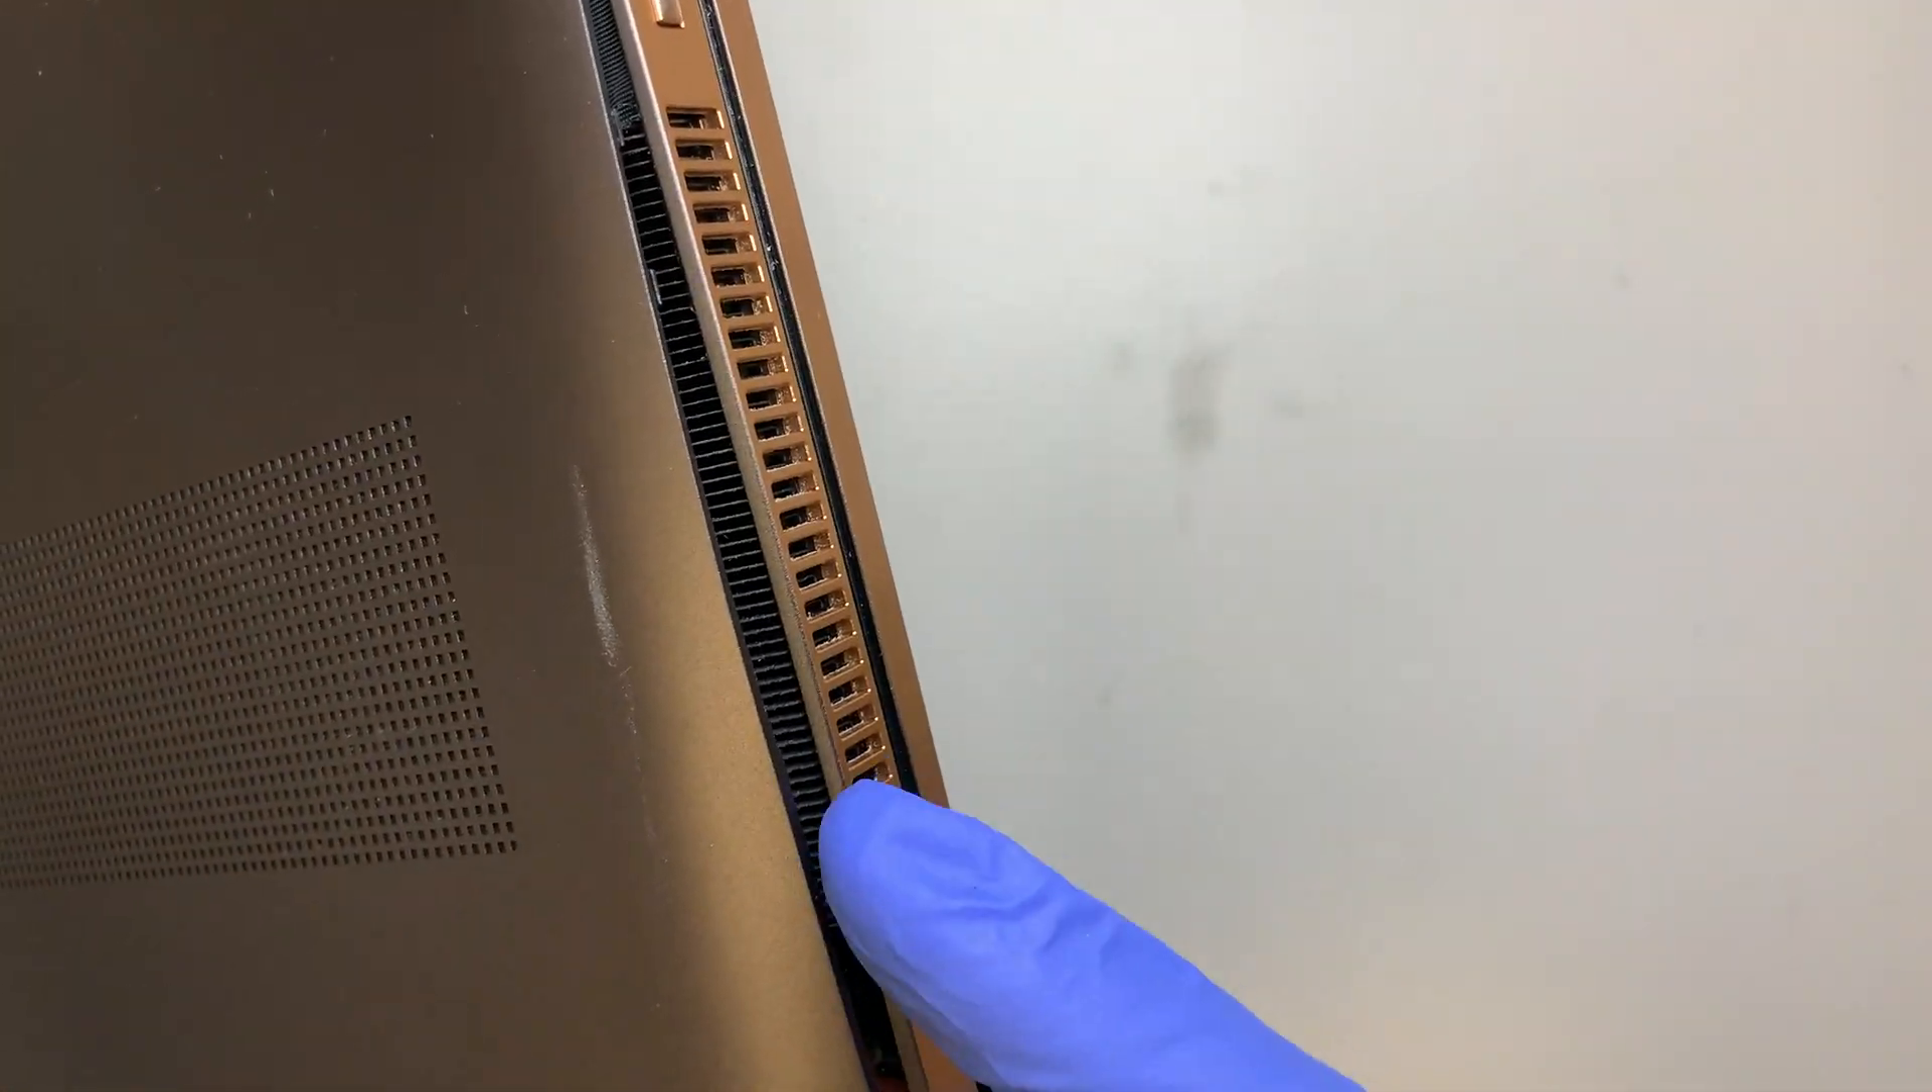As you can see on the side the back plate is being separated.